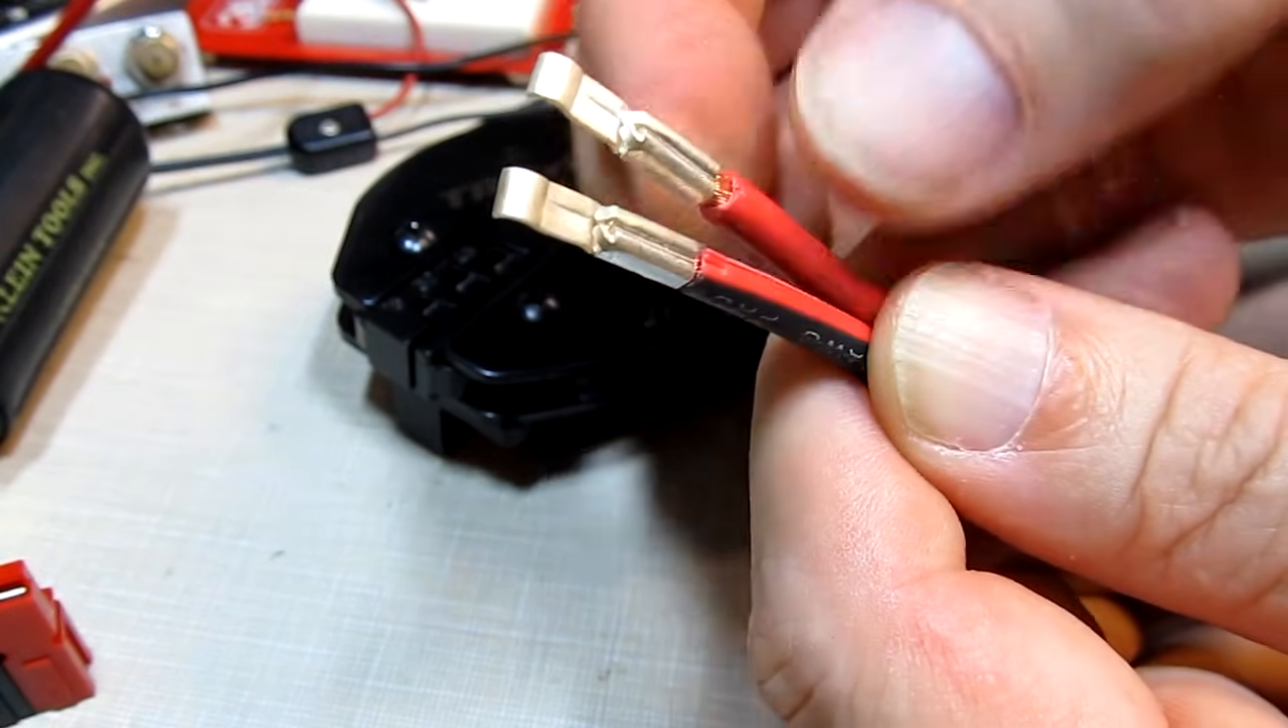But I've gone ahead and crimped the other terminal here so both of these are now ready to go.